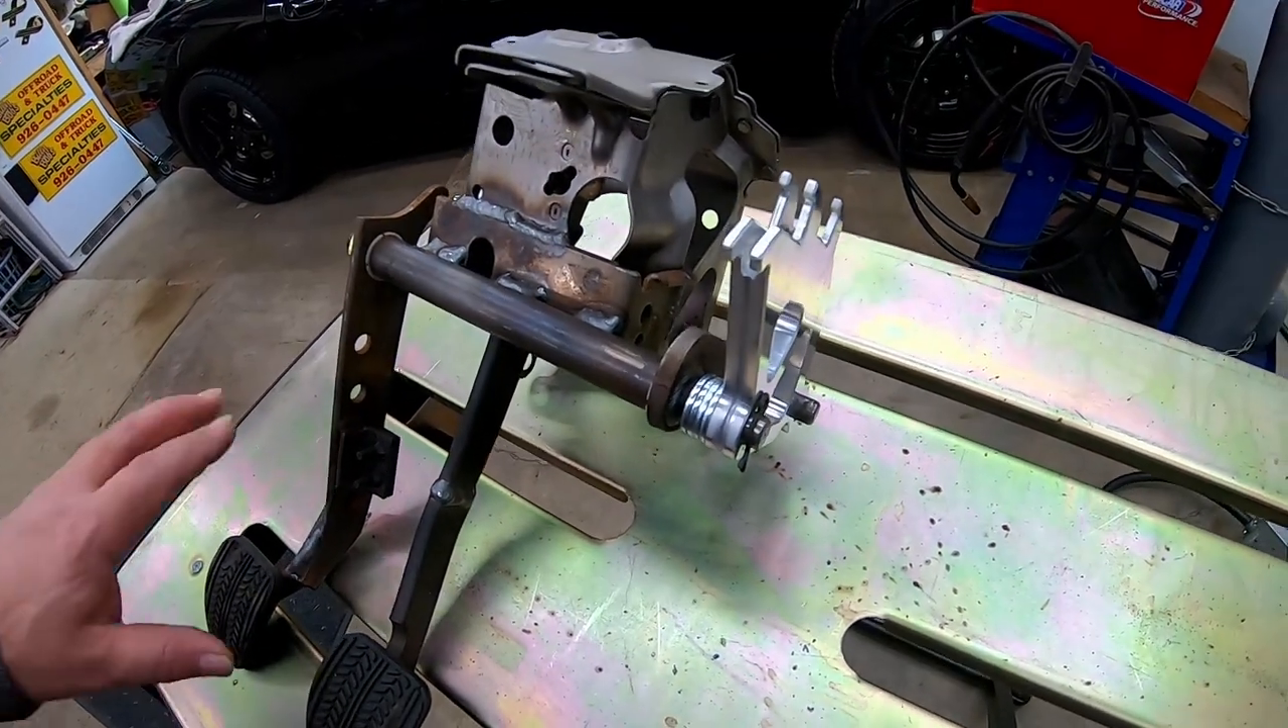I got the tube welded on, obviously. And got the quadrant put on.